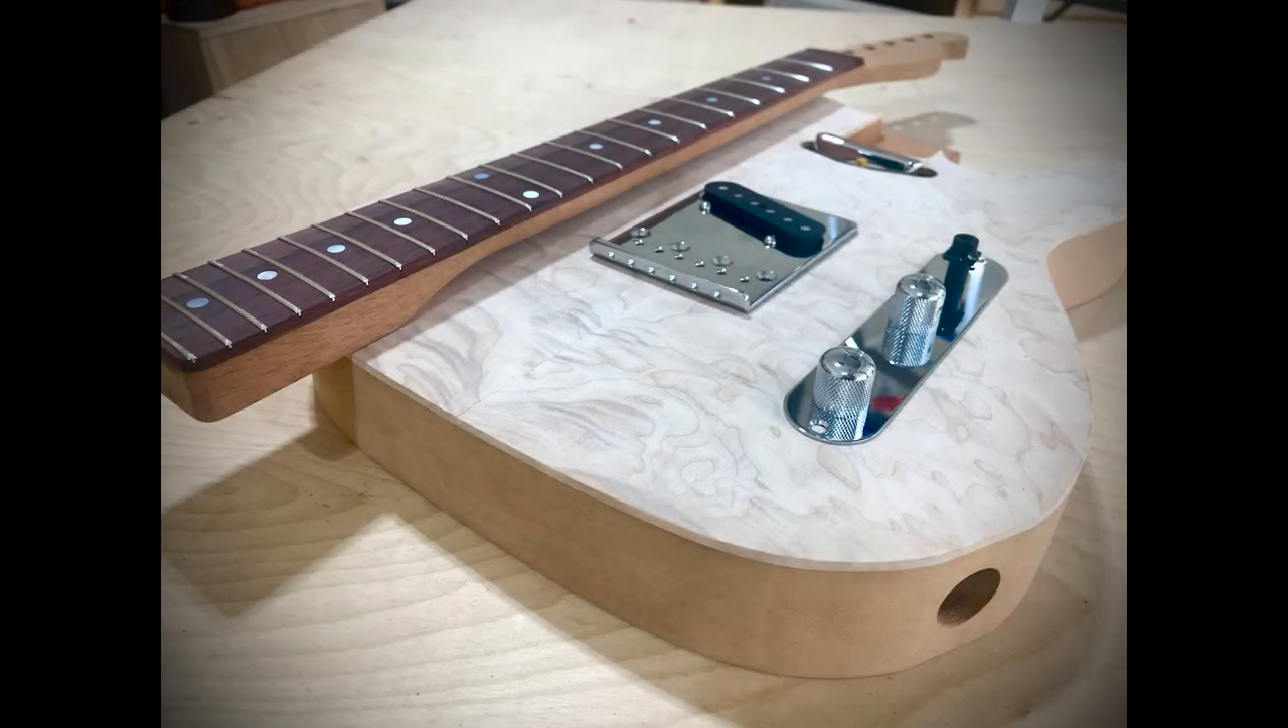So here's the final product all the frets are completed hardware's been test fitted and it looks really nice.